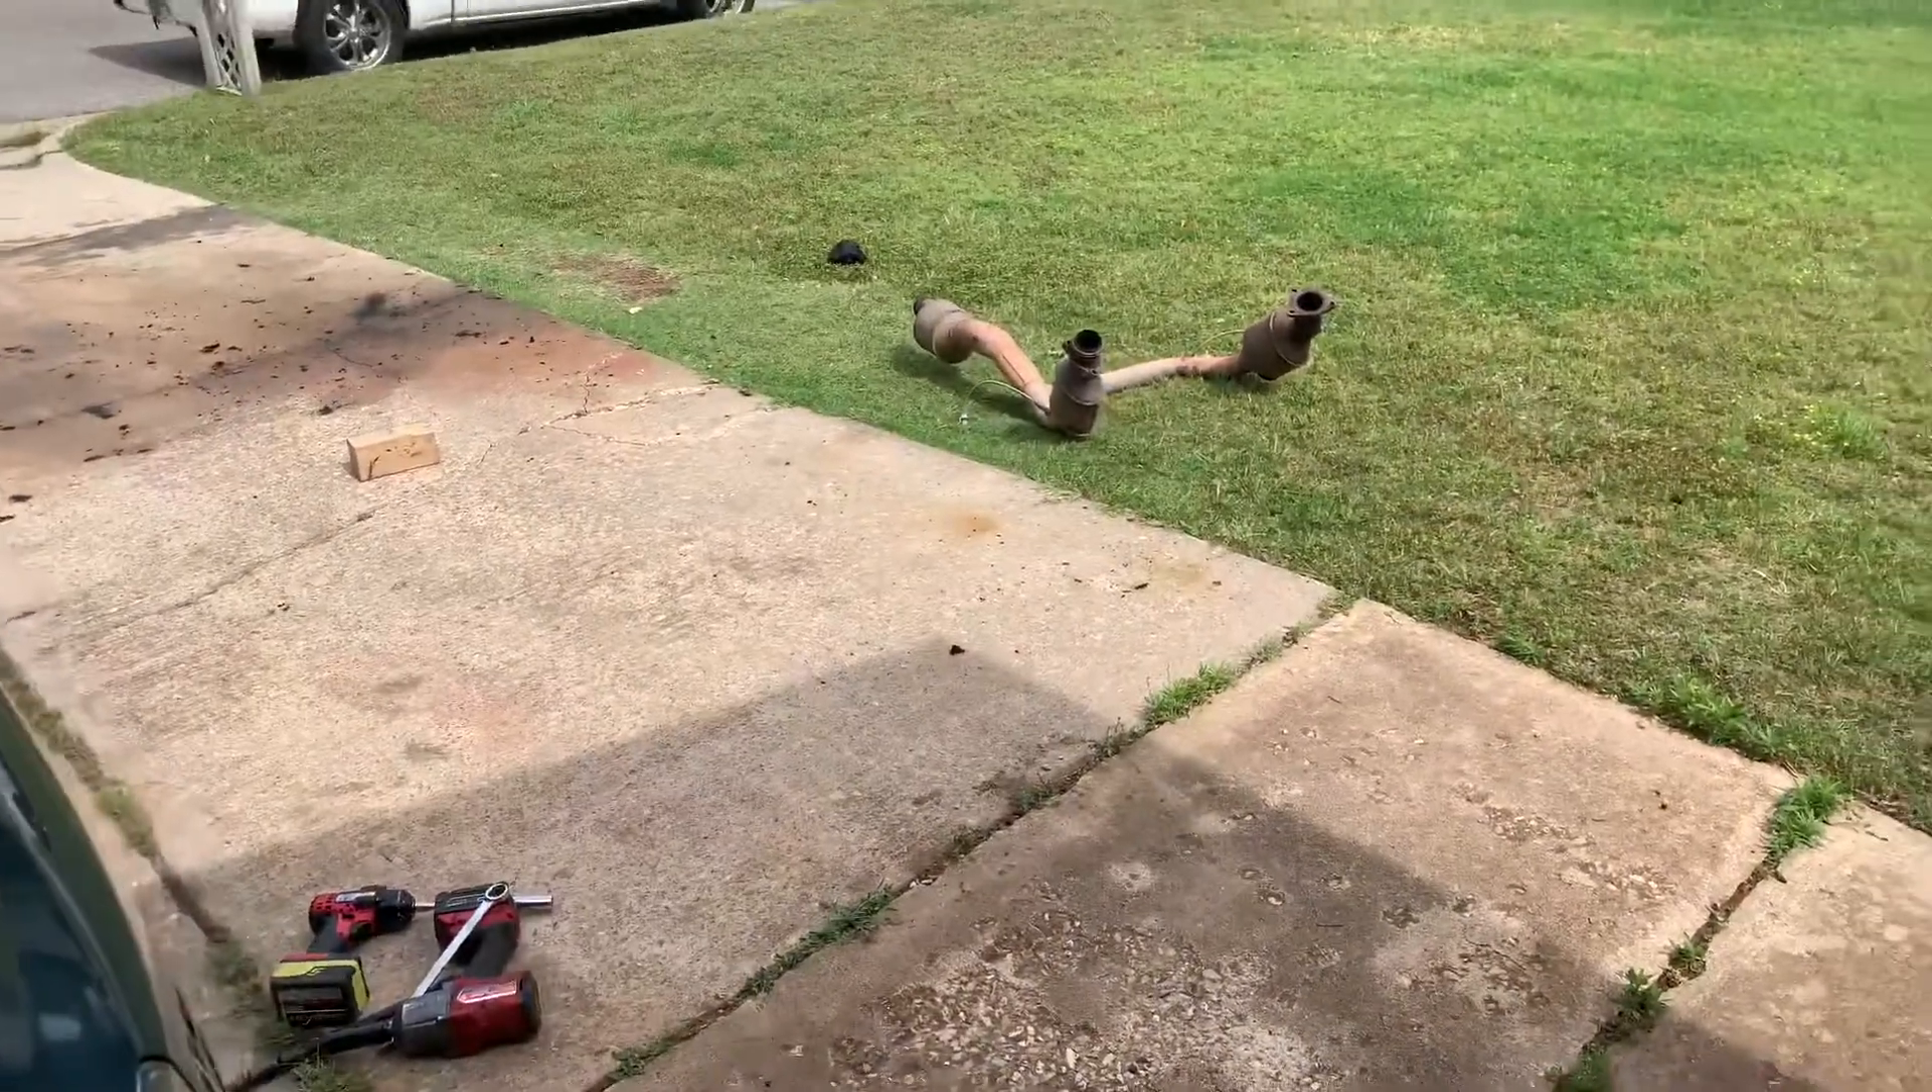We've uh got the old y pipe and everything out and we're fixing to start banding up the rest of it.